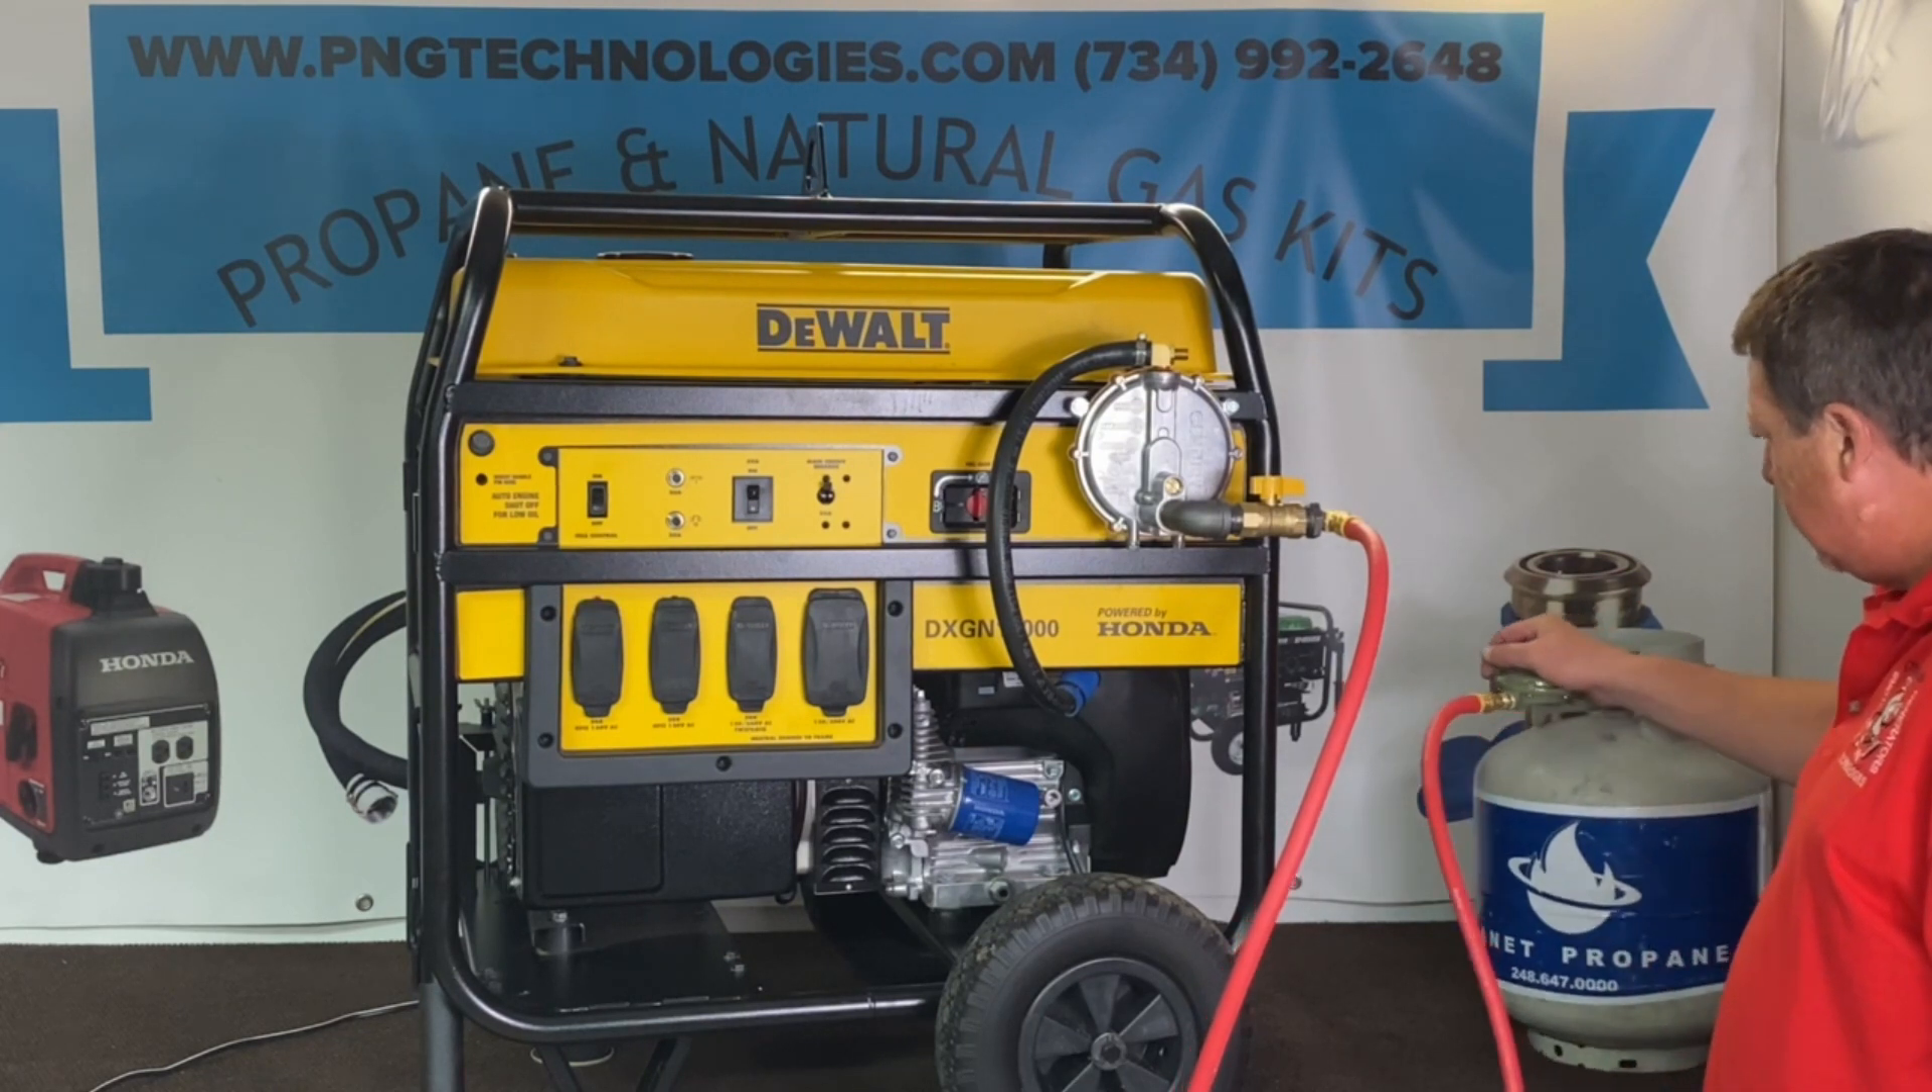Now we've got our propane connection to our tank.